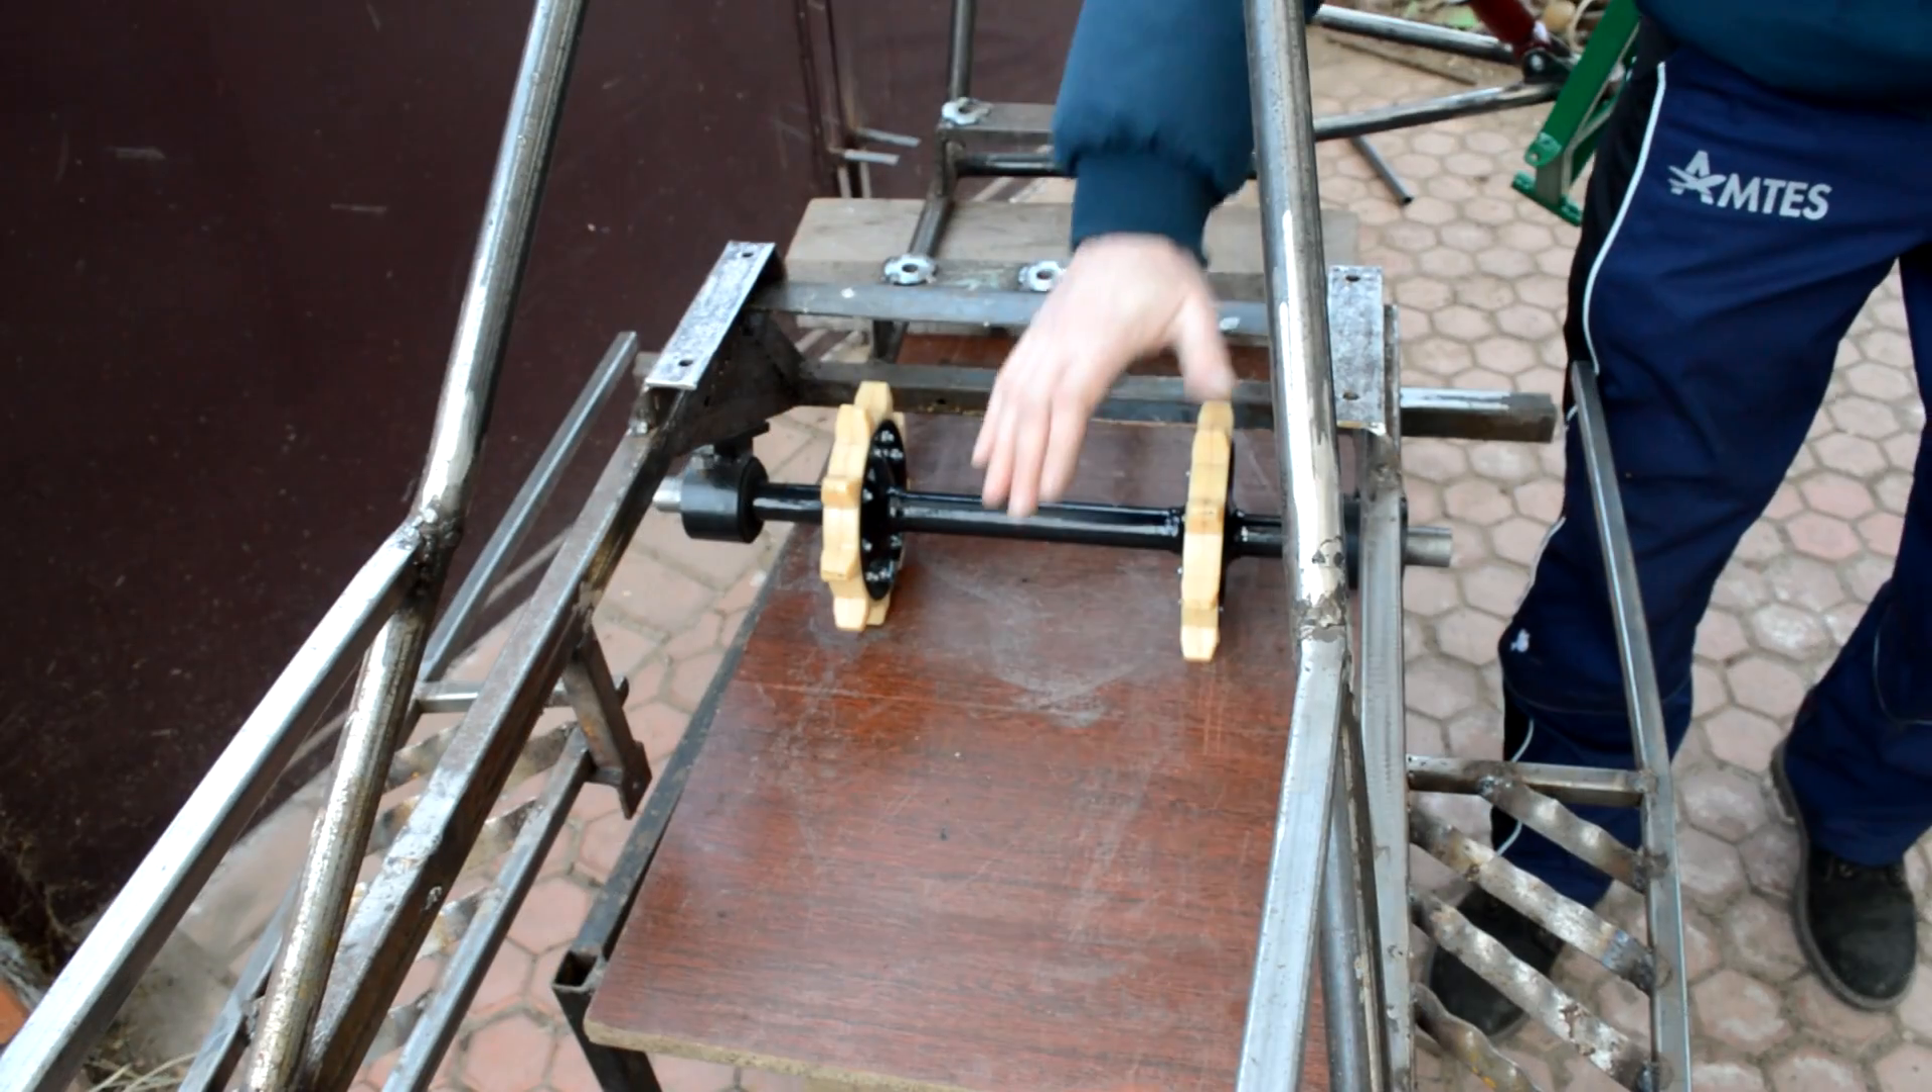На раму уже установлен приводной вал гусеницы.